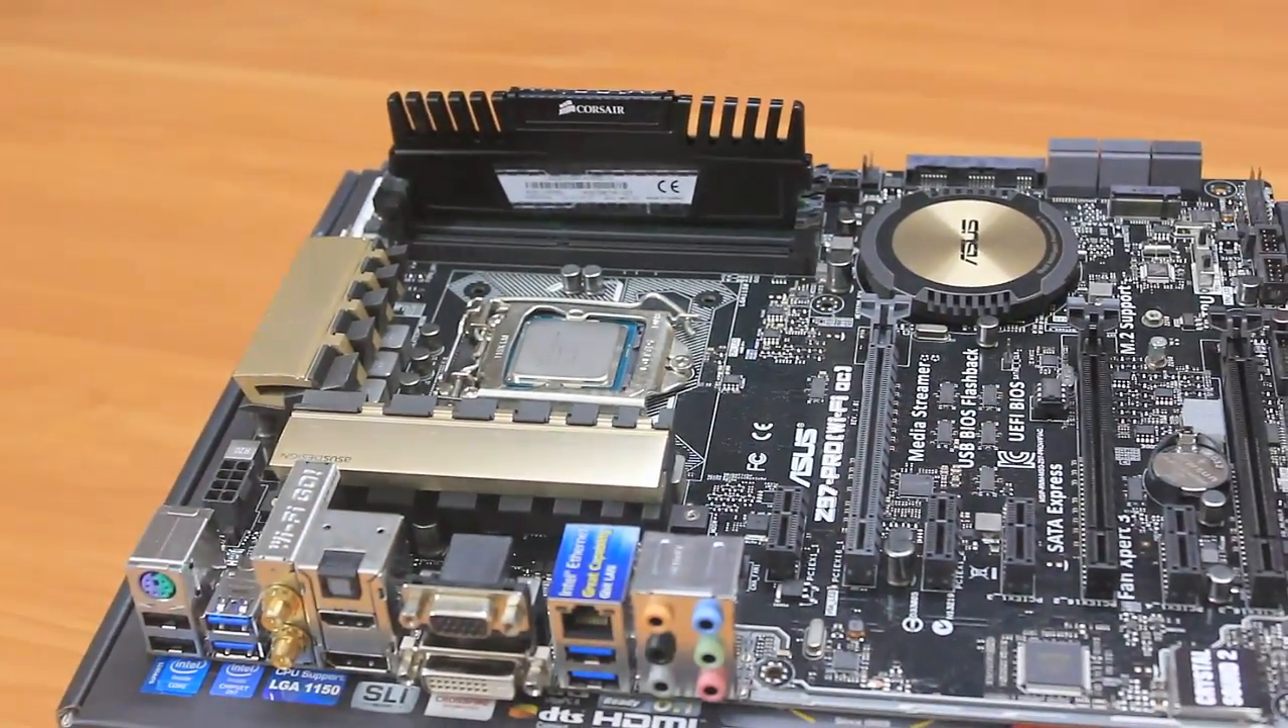All right friends now you can see that my motherboard is out of the cabinet and I have placed it on motherboard box itself.